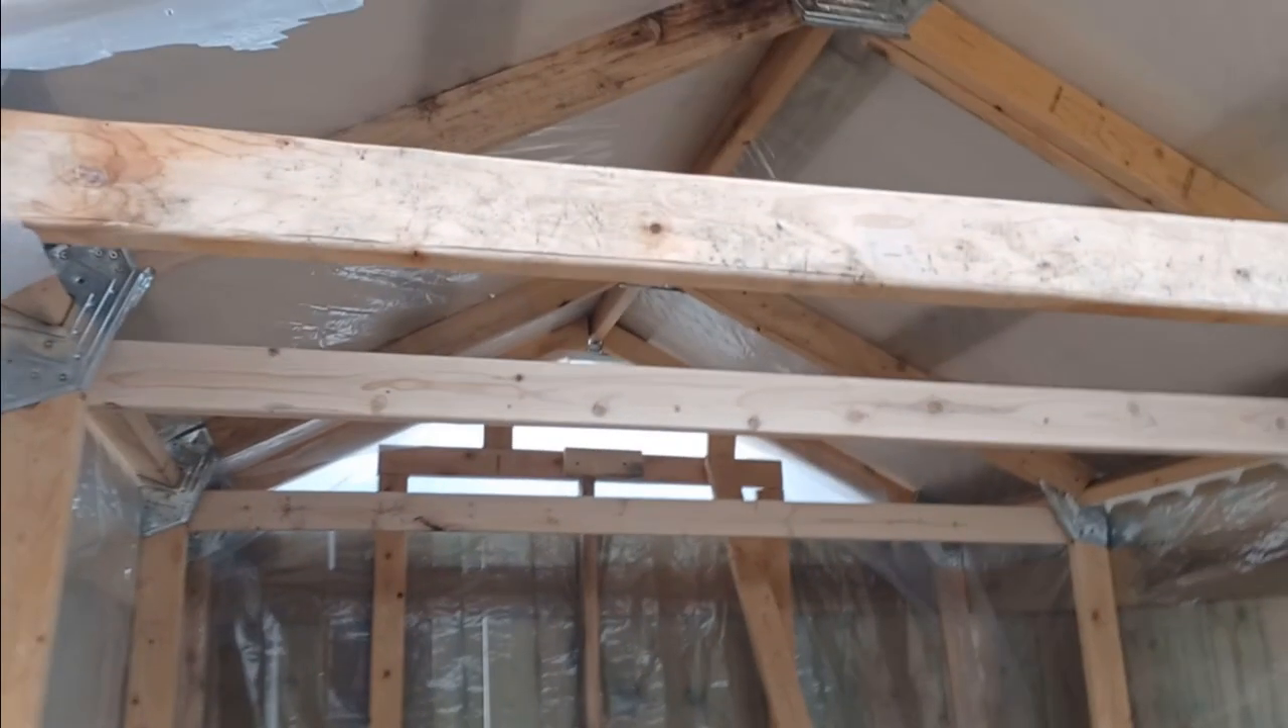We have another completed building got the roof put on and some cross bracing inside.